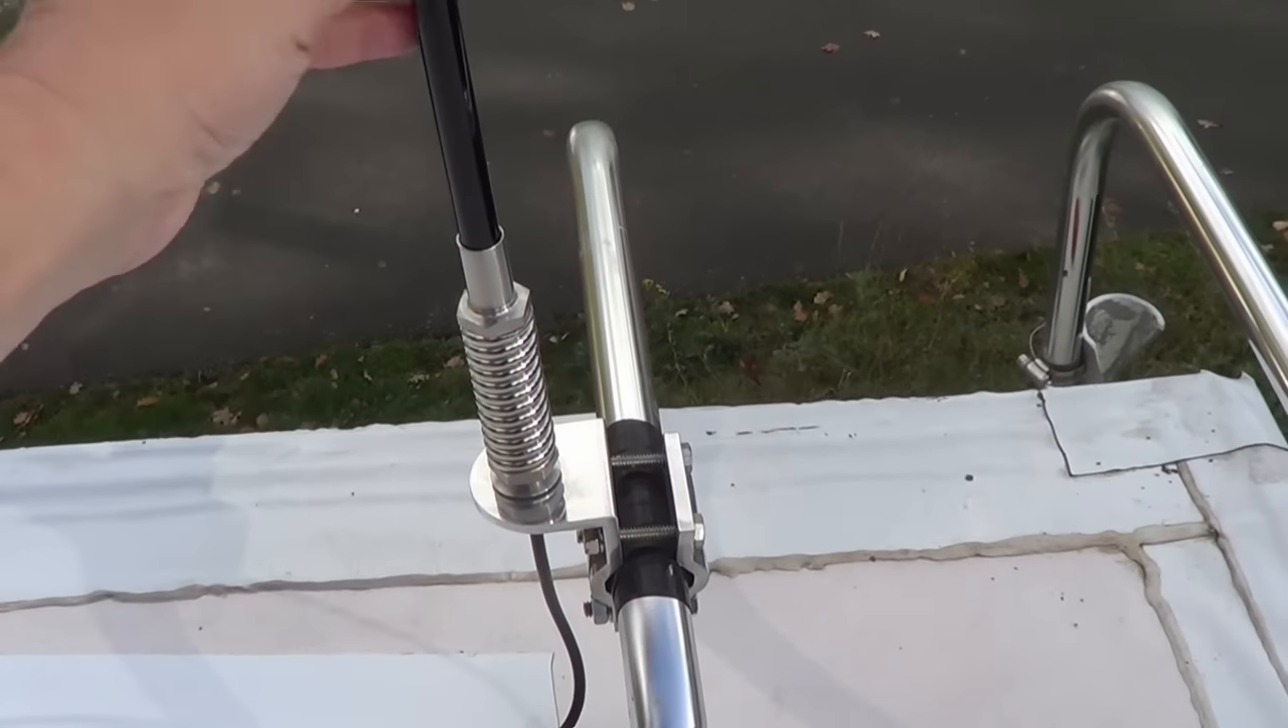Okay, so we're up on the roof here and I've attached the WeBoost antenna, RV trucker antenna, to my ladder rail here using the provided clamp.